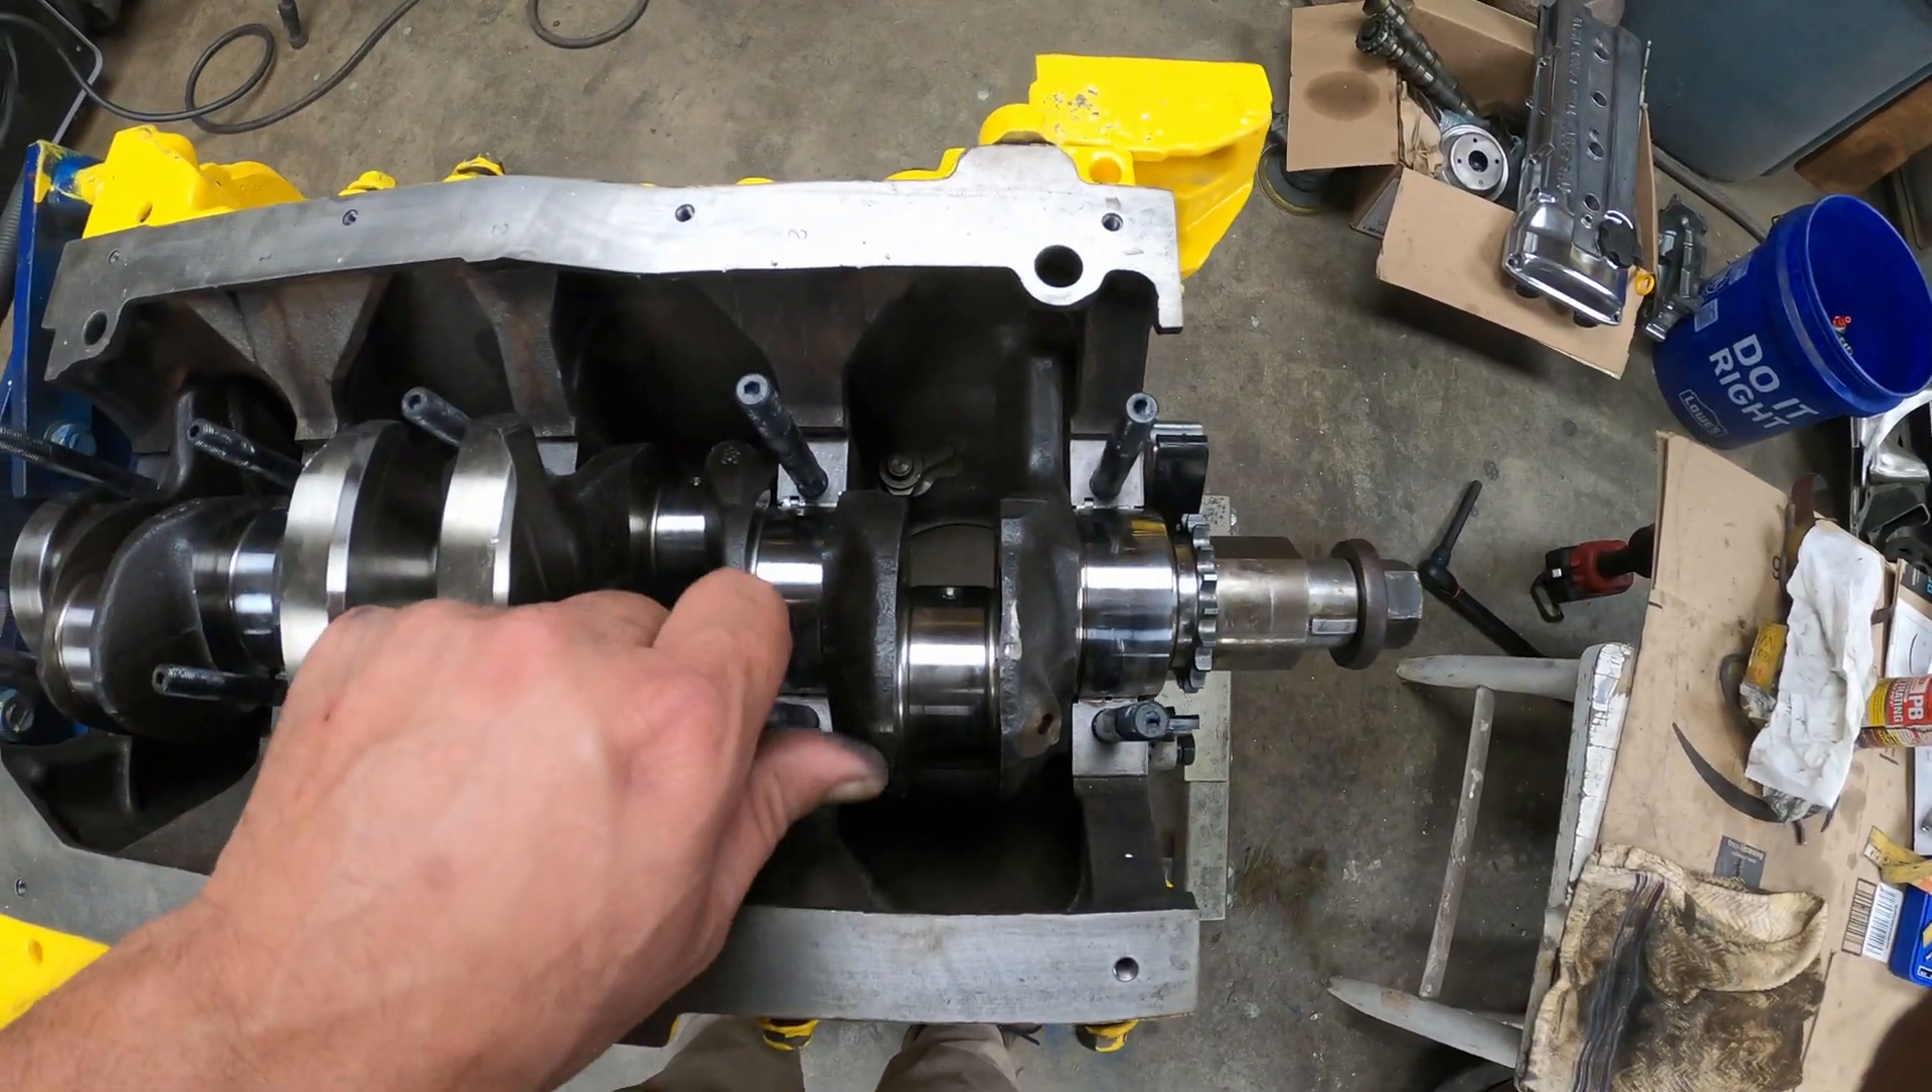Just got done setting the crank in there. You can see it's nice and shiny.